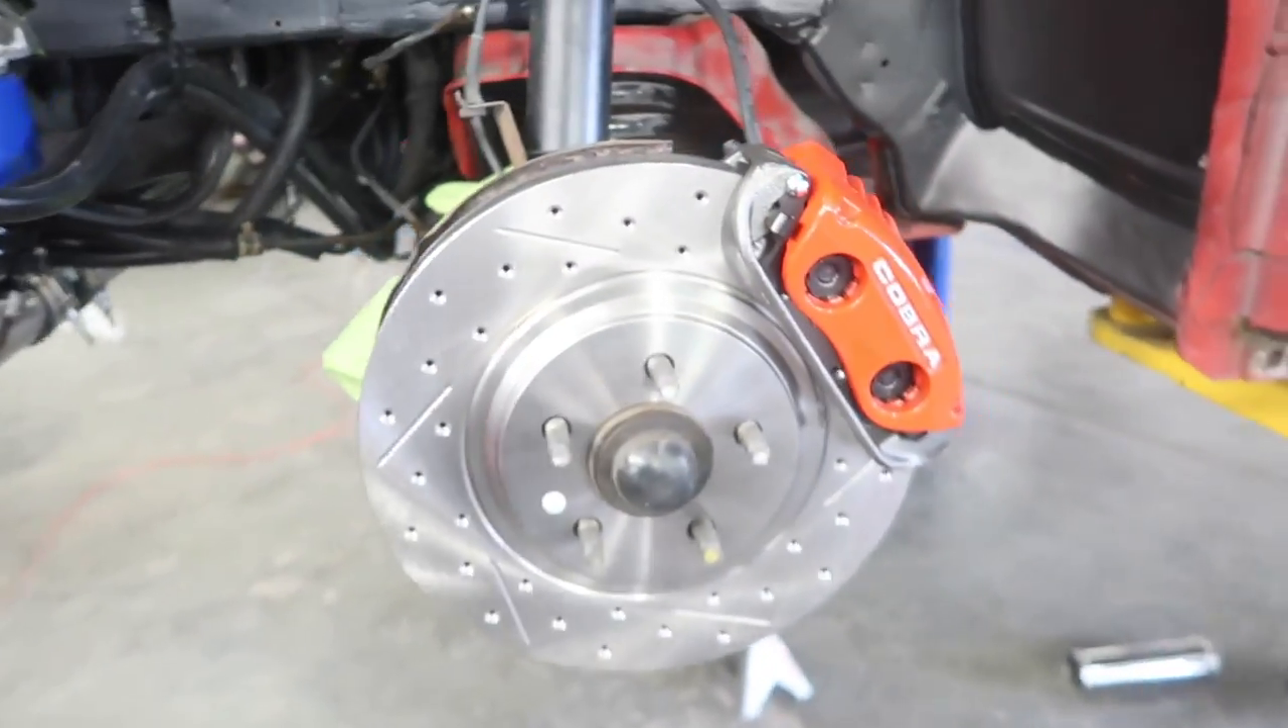Just got the brand new driver's side rotor on.